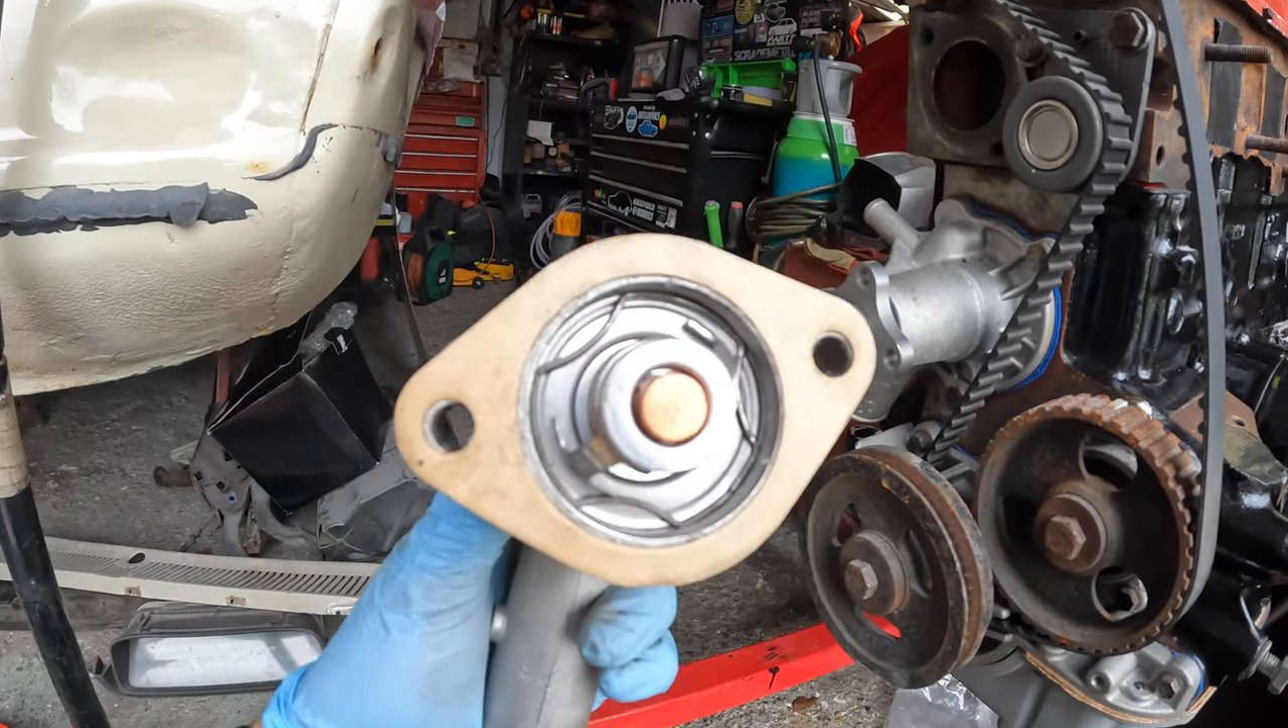Got the new gasket on now so i just need to bolt it up and refit it.